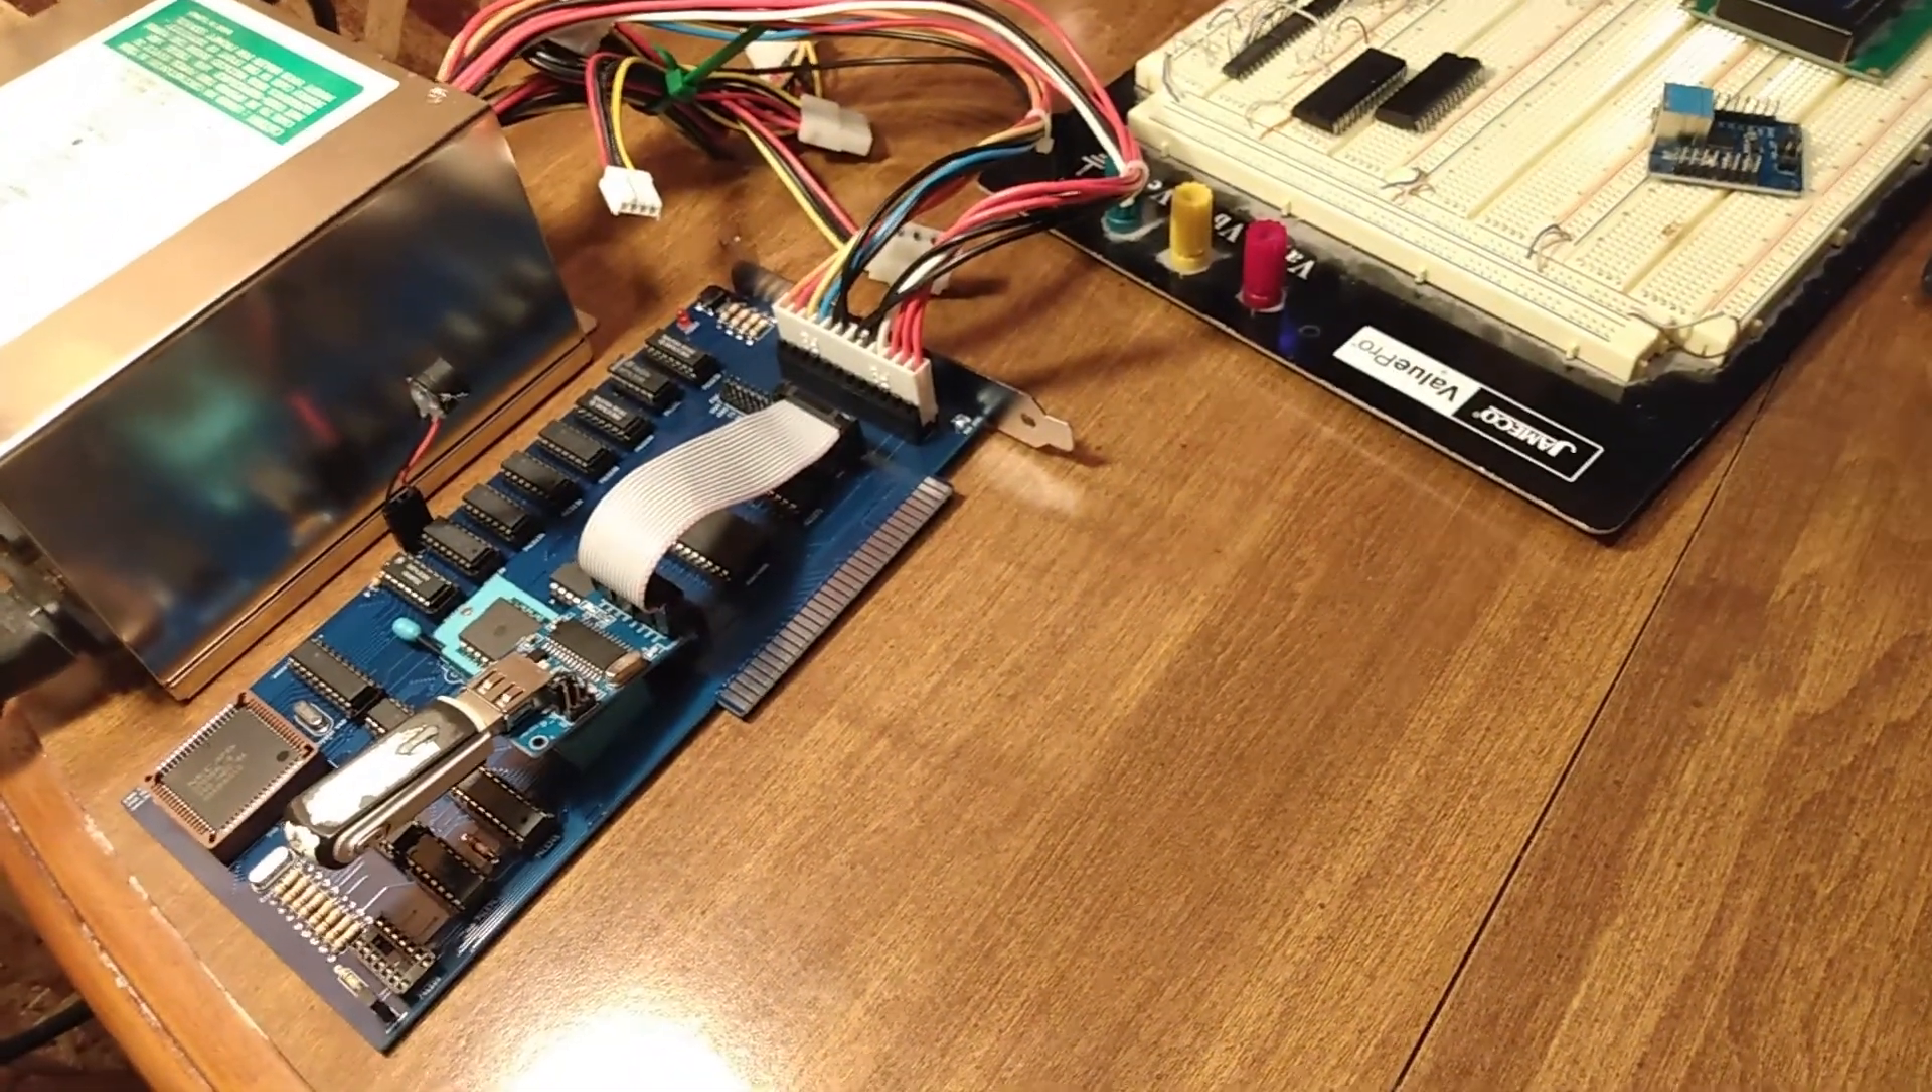I've got our USB drive plugged in.